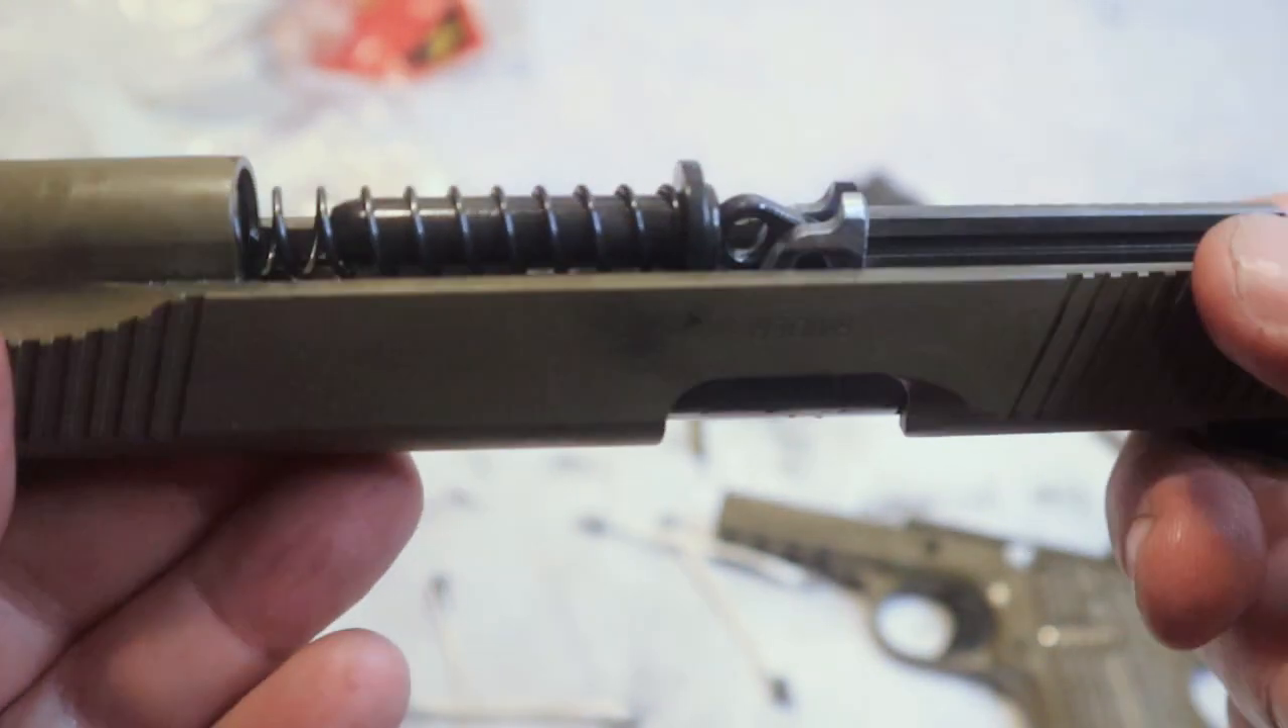Okay, now we have the barrel and the guide rod and the spring back into position.